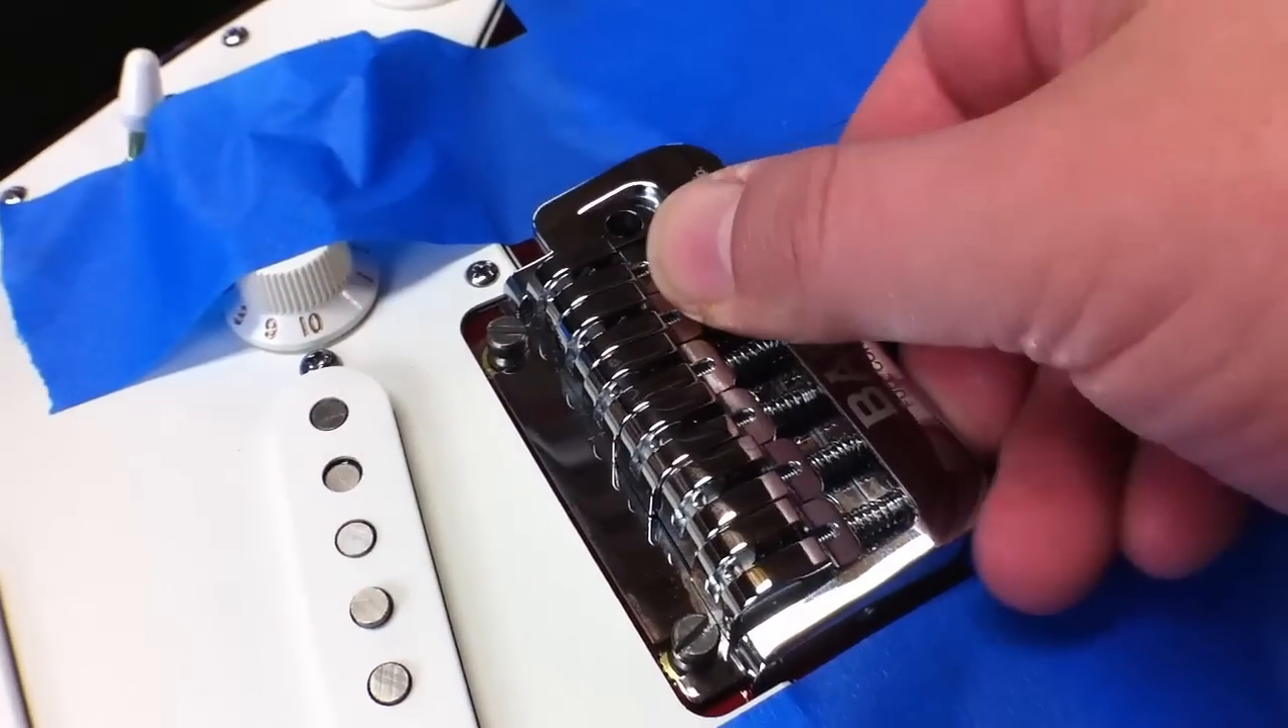The tremolo is in place.